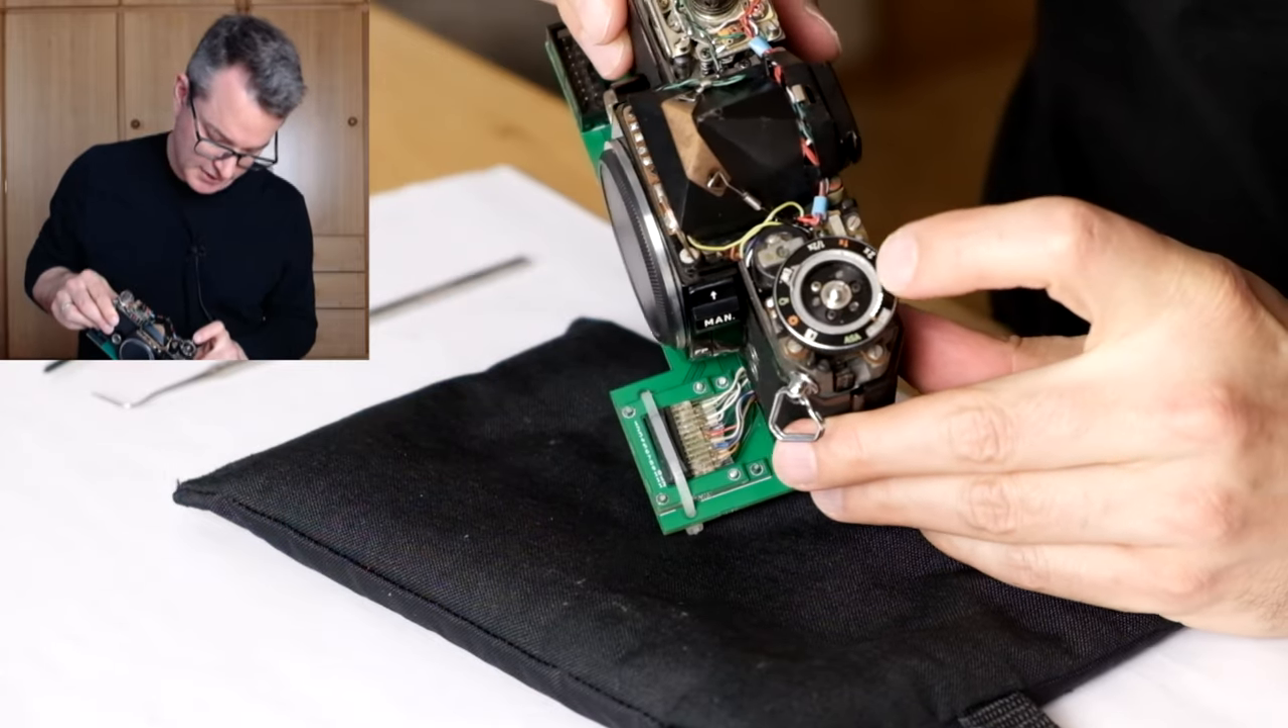I reinstalled the film speed and exposure compensation dial.